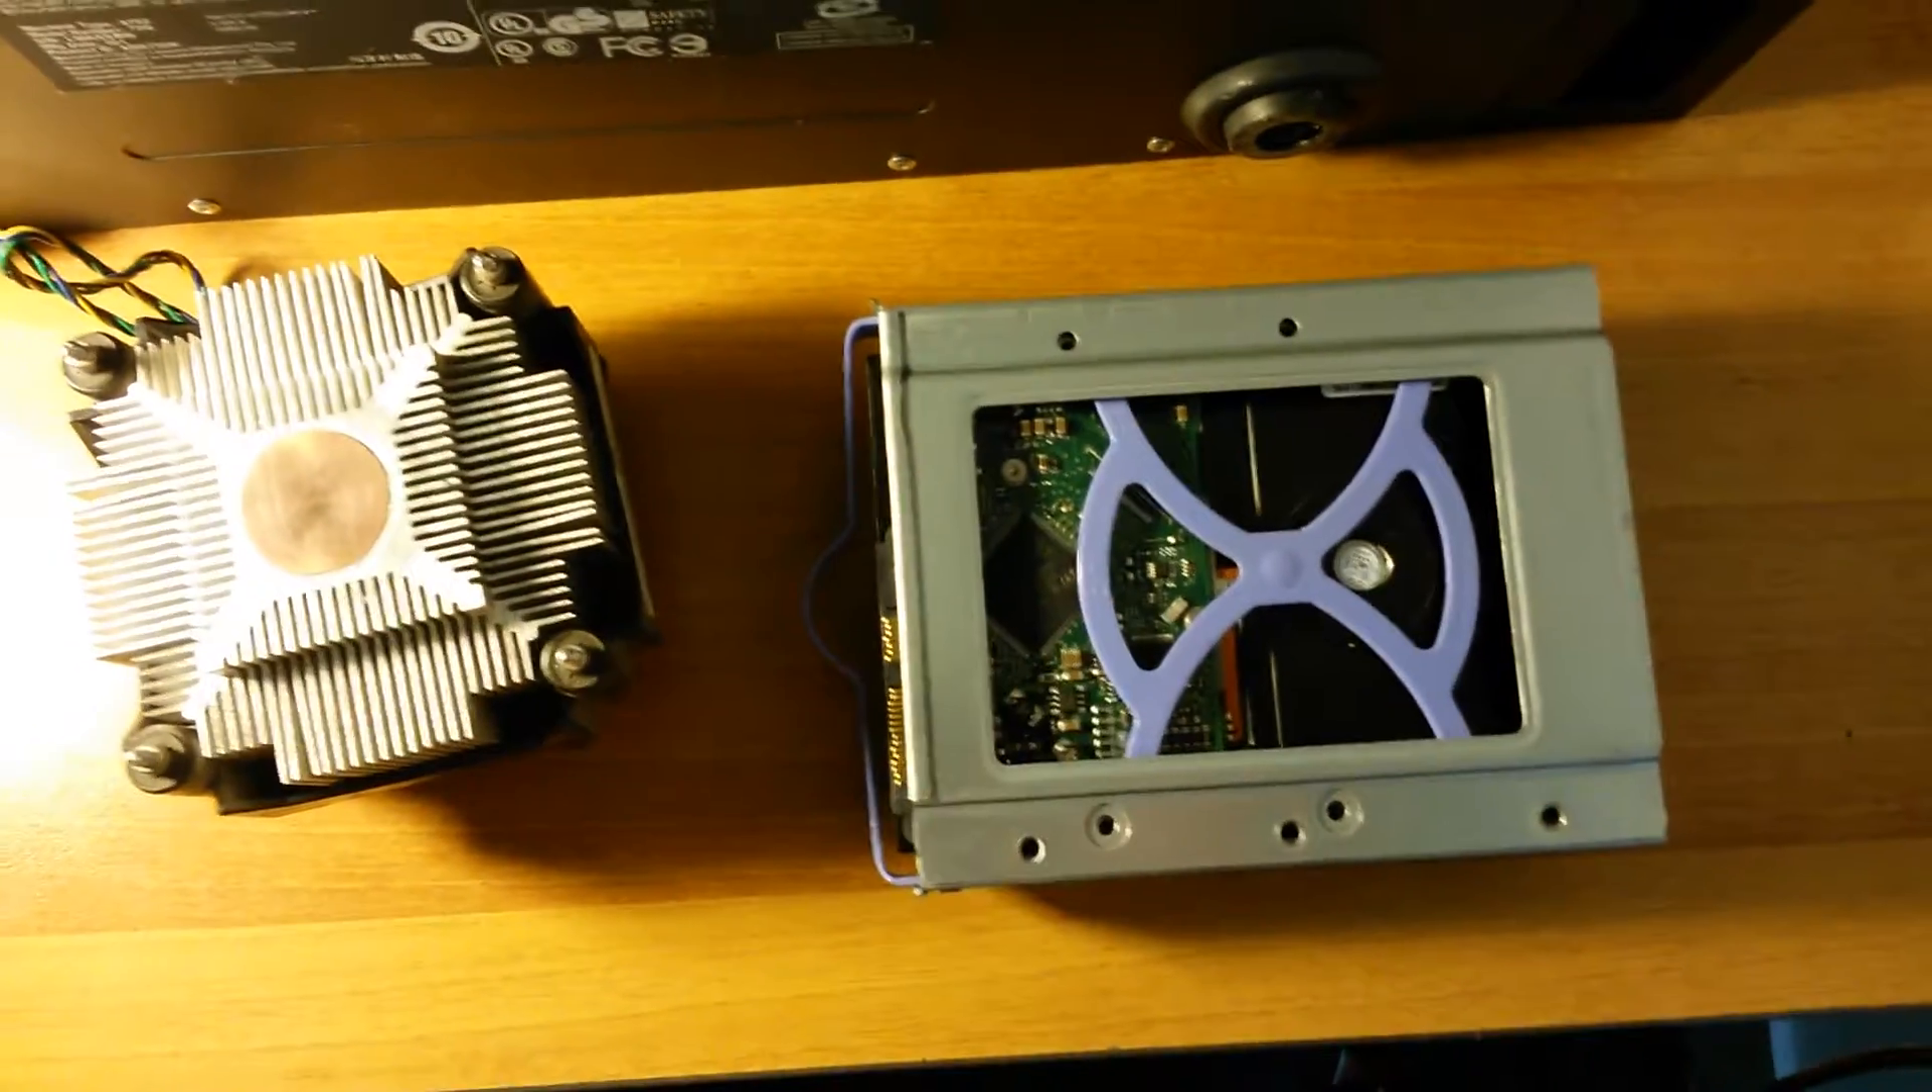Hard drive is back in the cage.